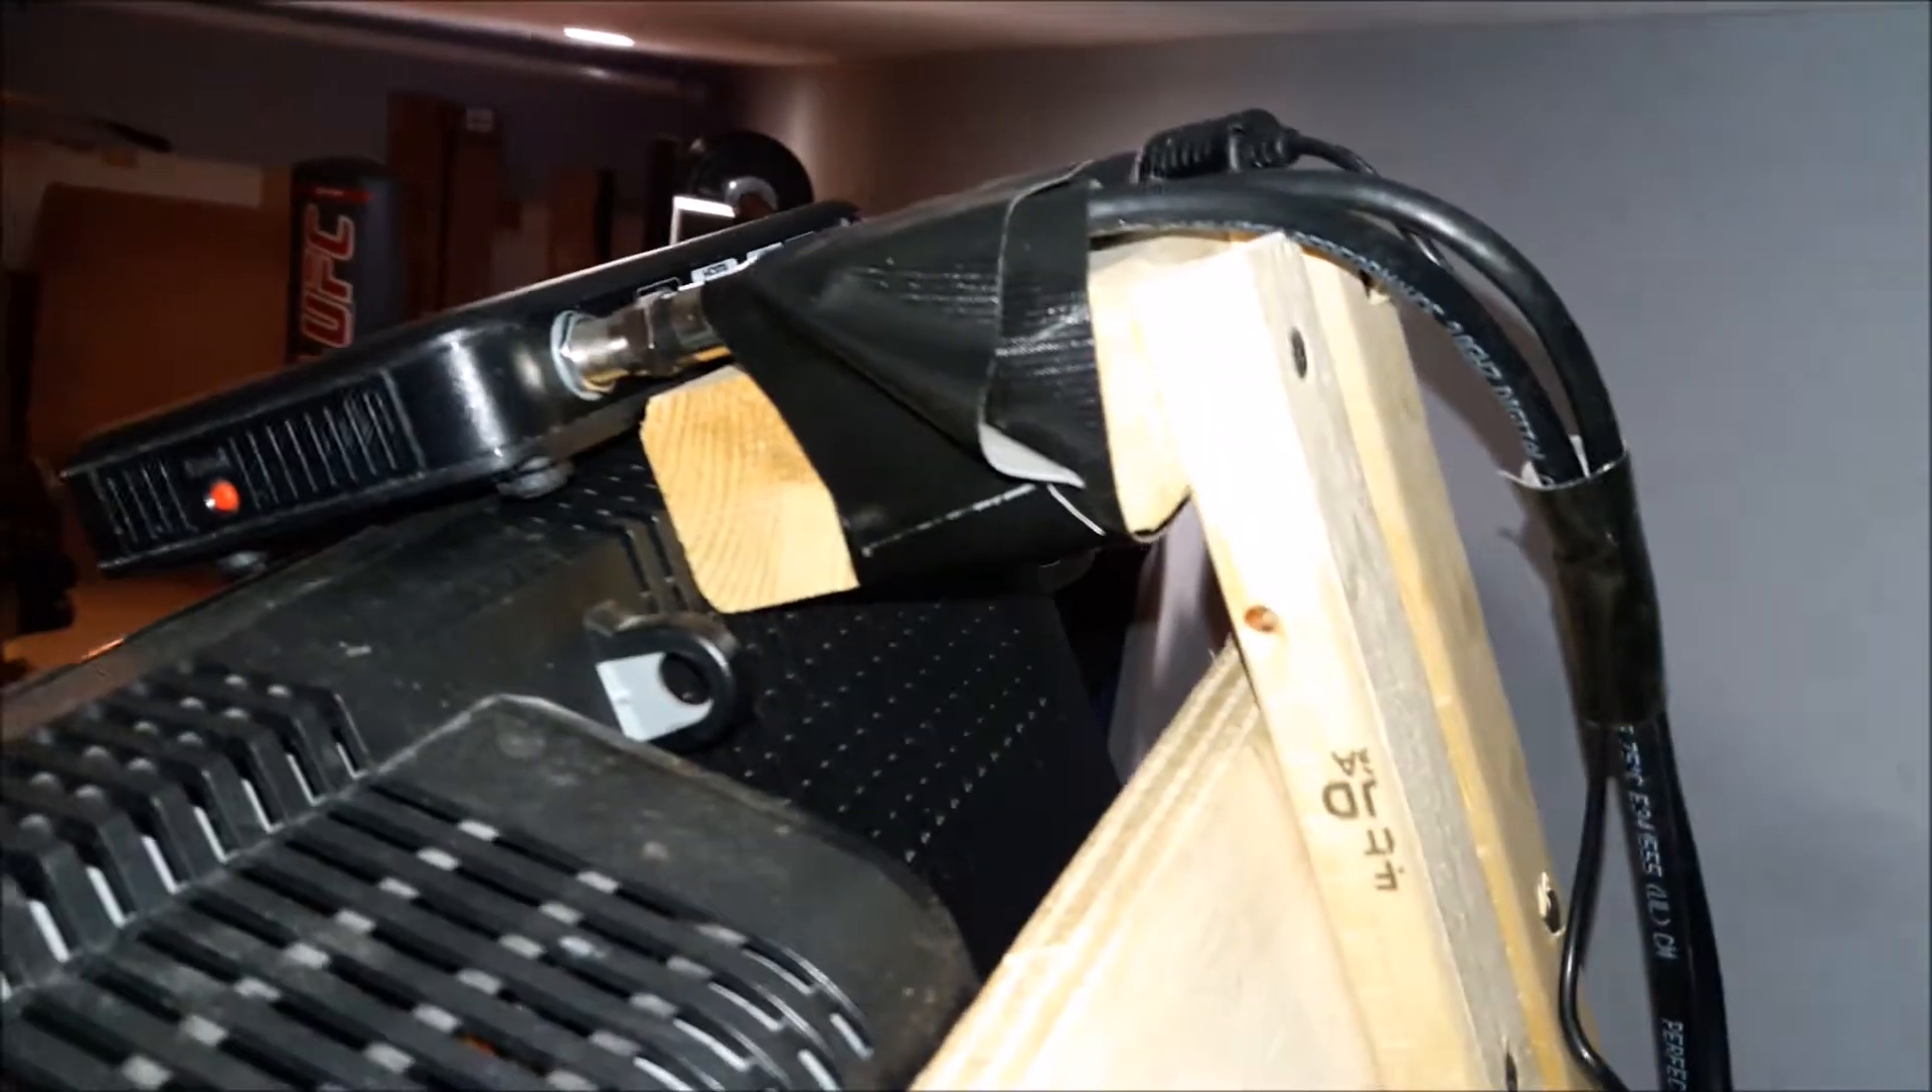I got the cable box attached right here, little tiny cable box.